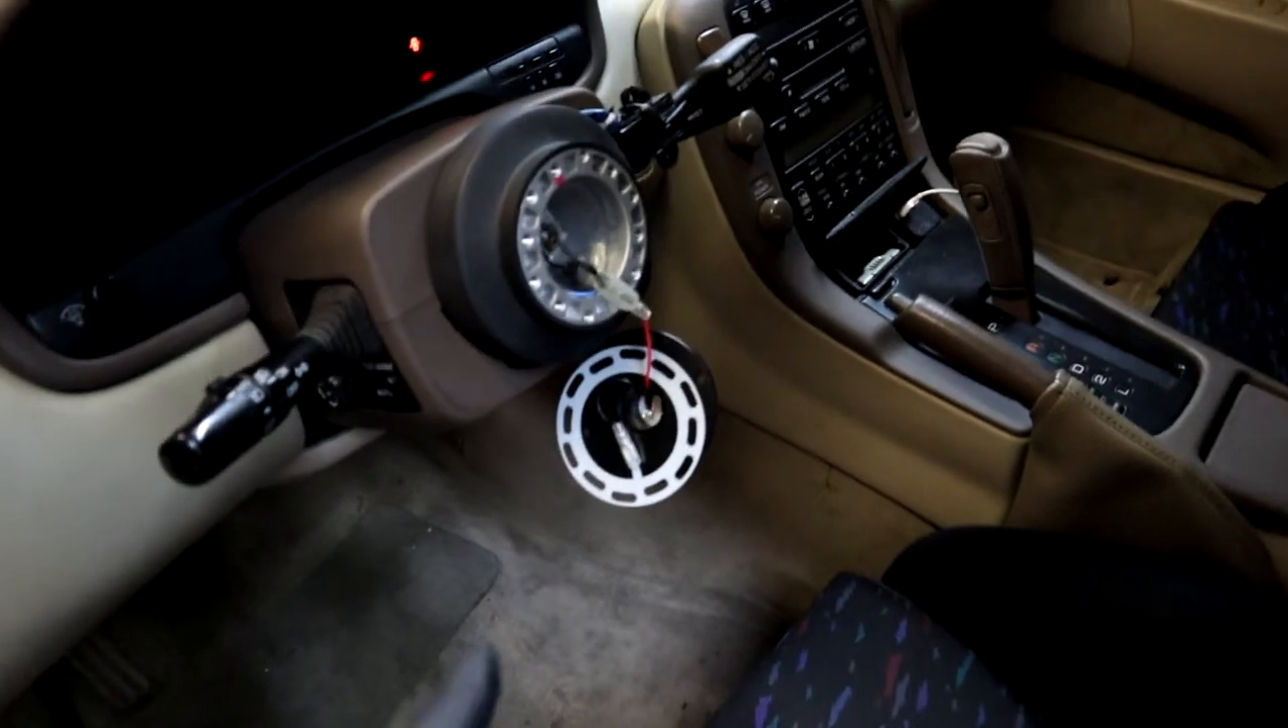All right so I got the wheel off just taking off like quick release and then I have the first part of the actual quick release off just to show you guys.